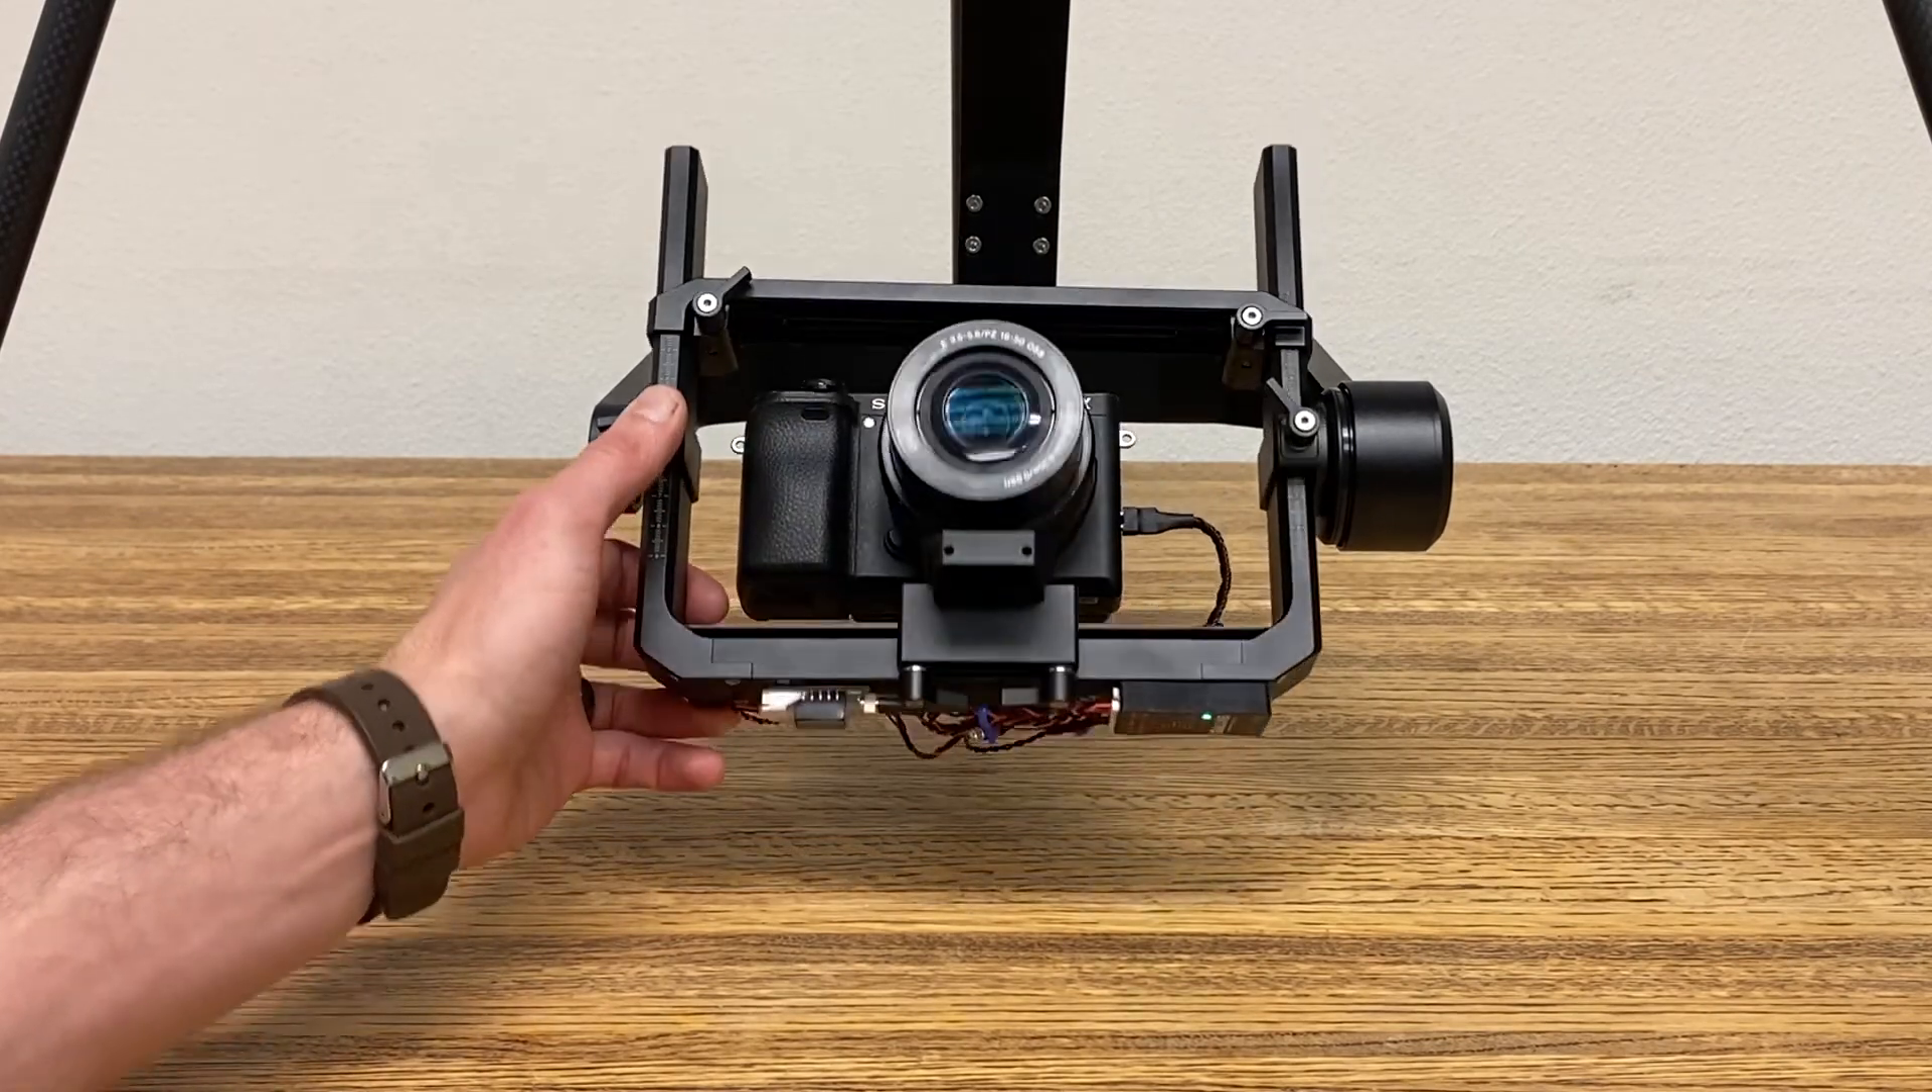And here we have our completed Sony camera integration on the Gremzy gimbal.